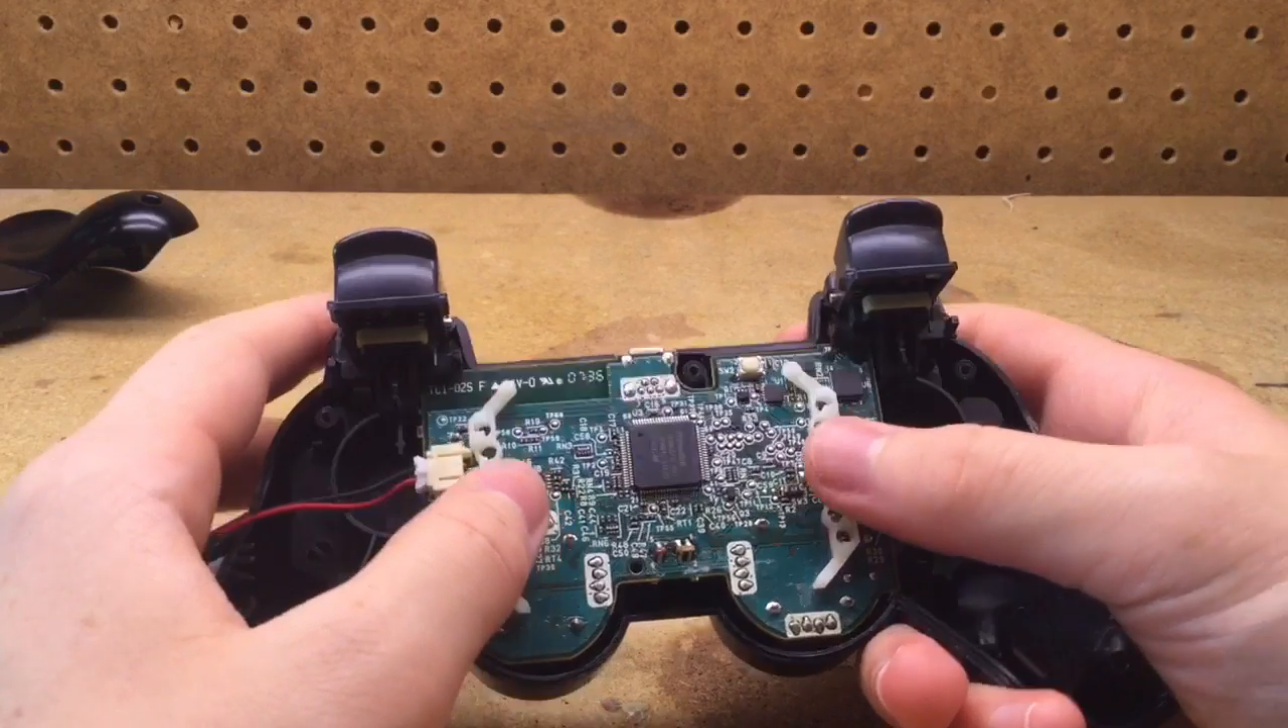Okay, so I've got the controller board back into the casing.